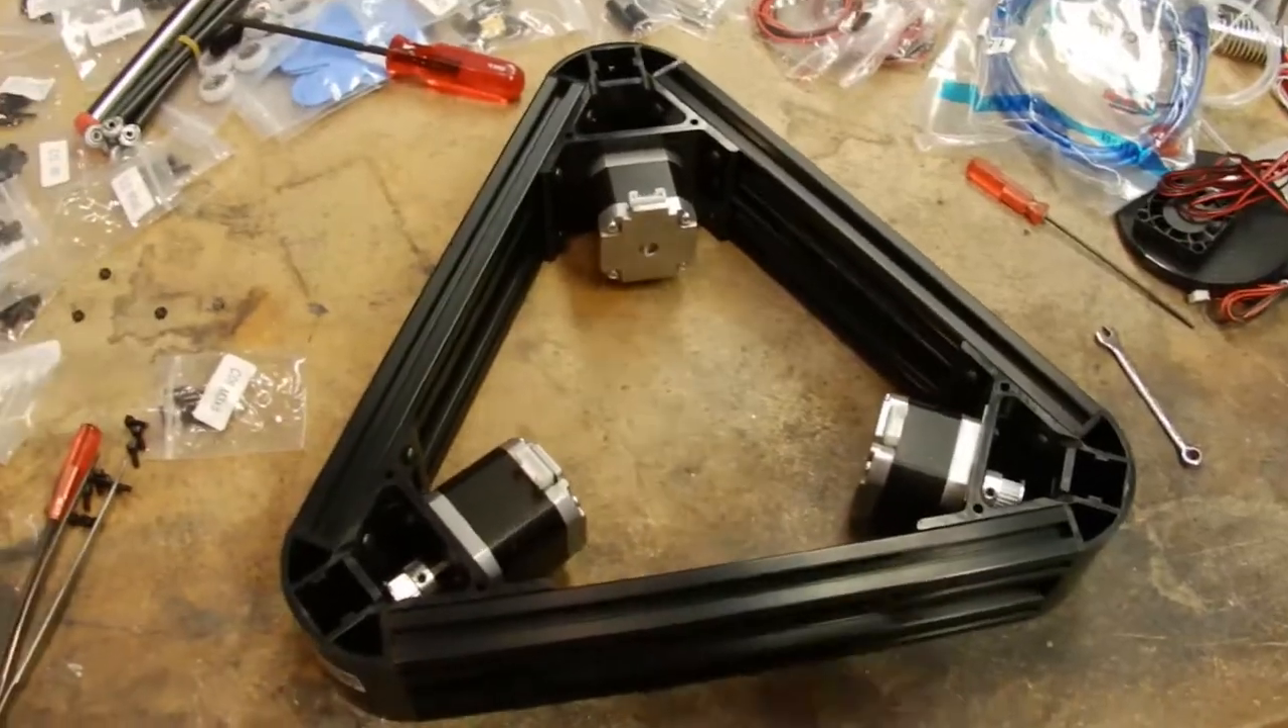Alright, so the stepper motors are now attached.